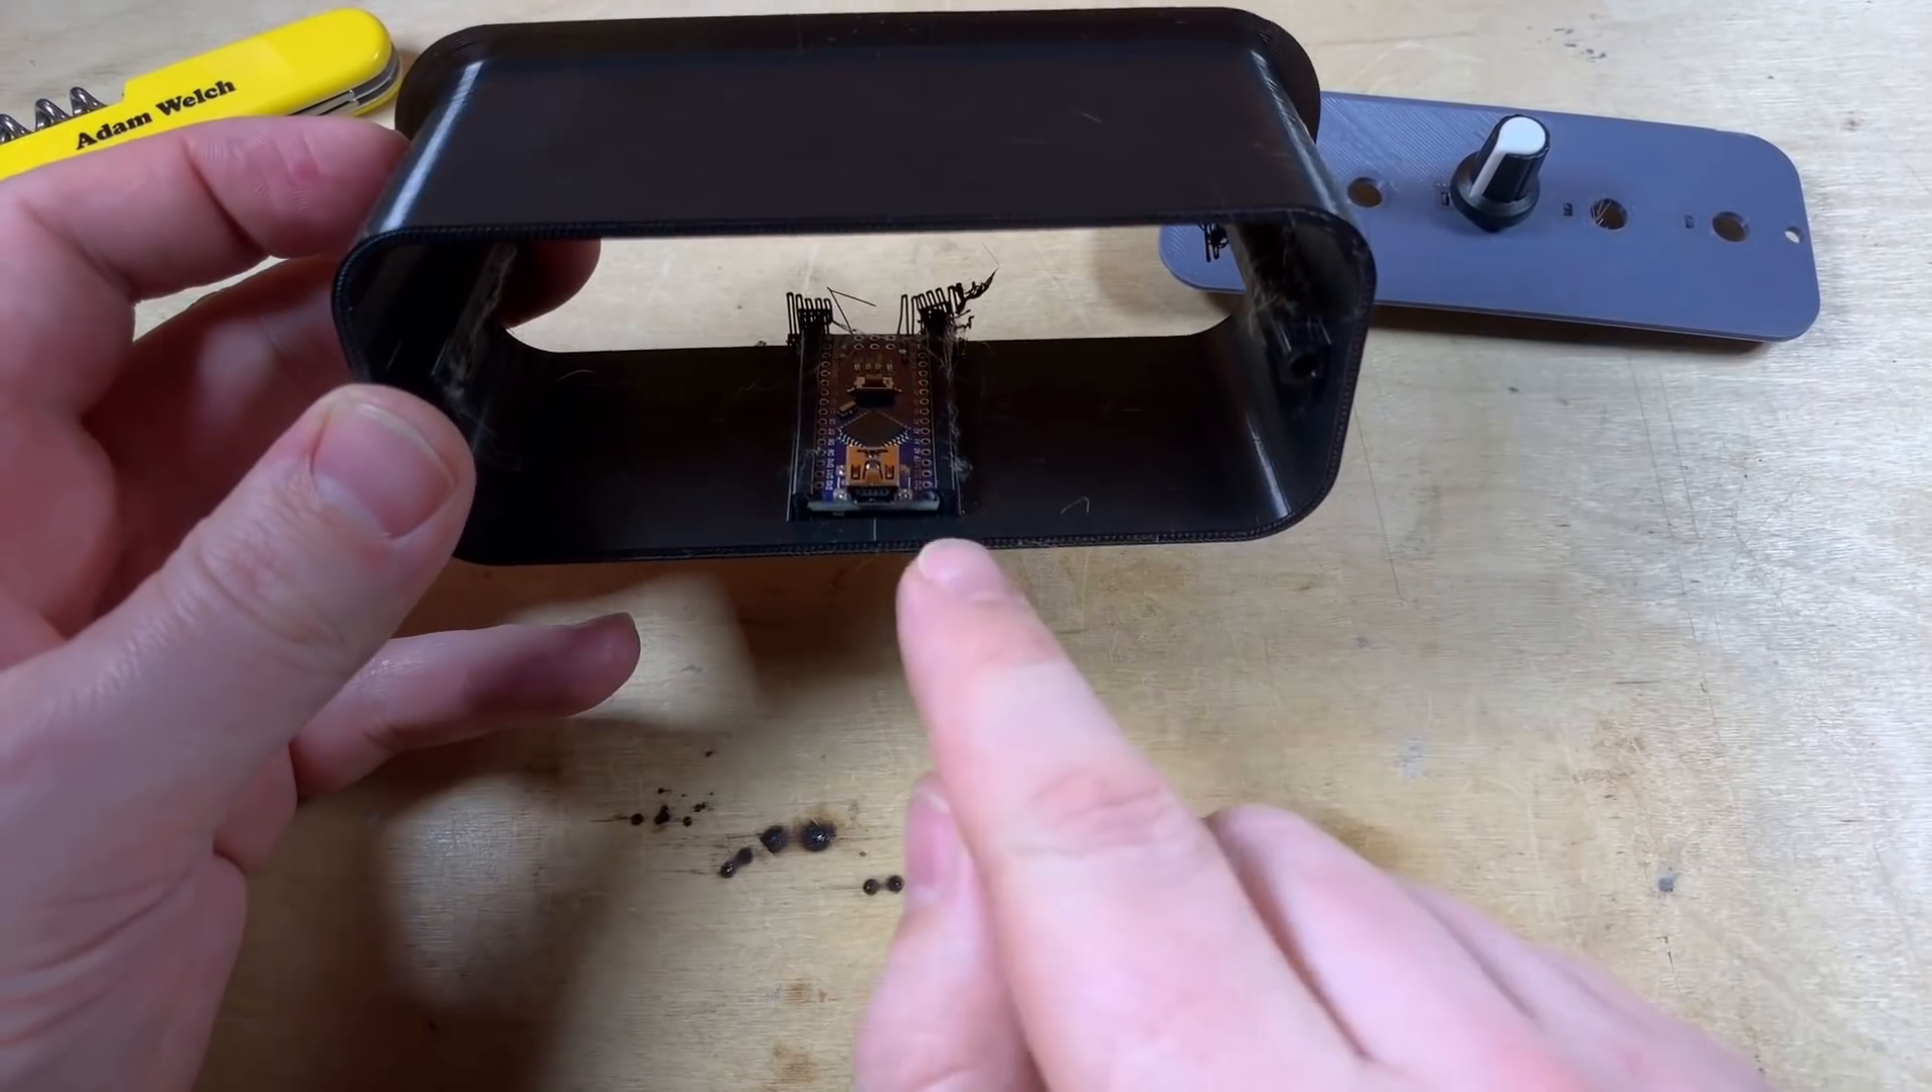There's the slot down here for the Arduino Nano, which sits in there quite happily.